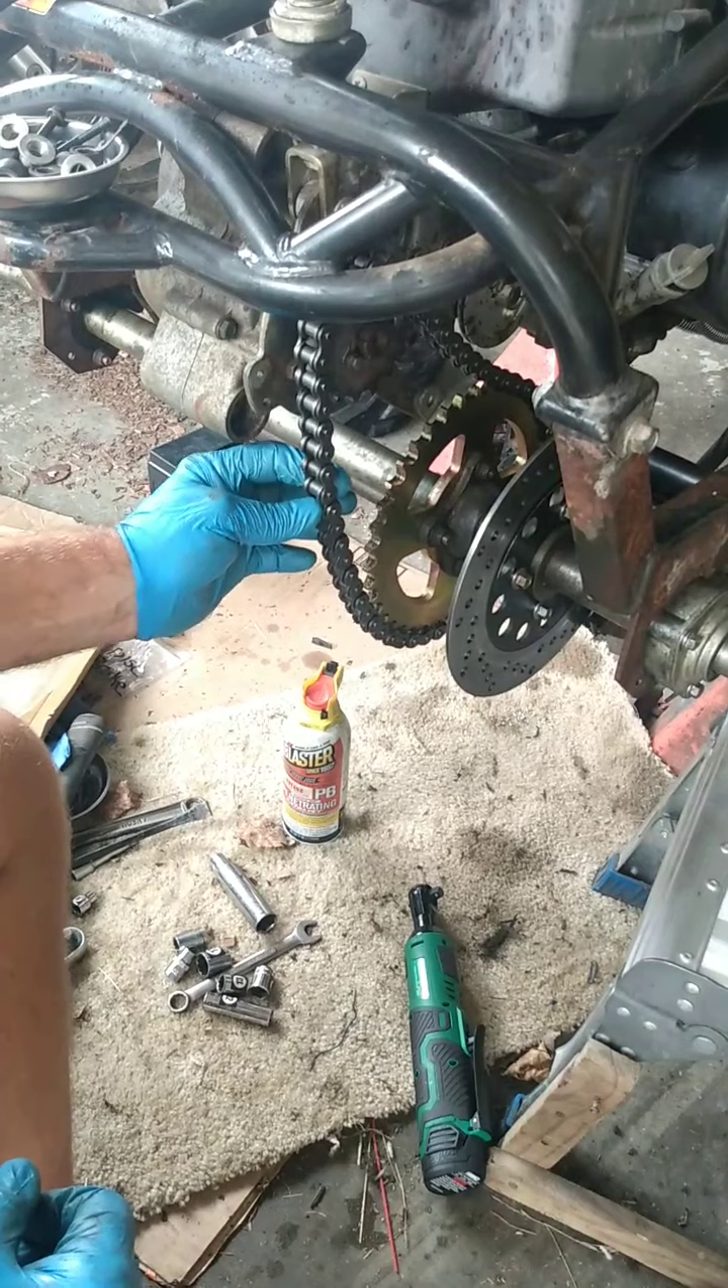We put the chain on. Of course it's going to be really loose so we're going to adjust it.